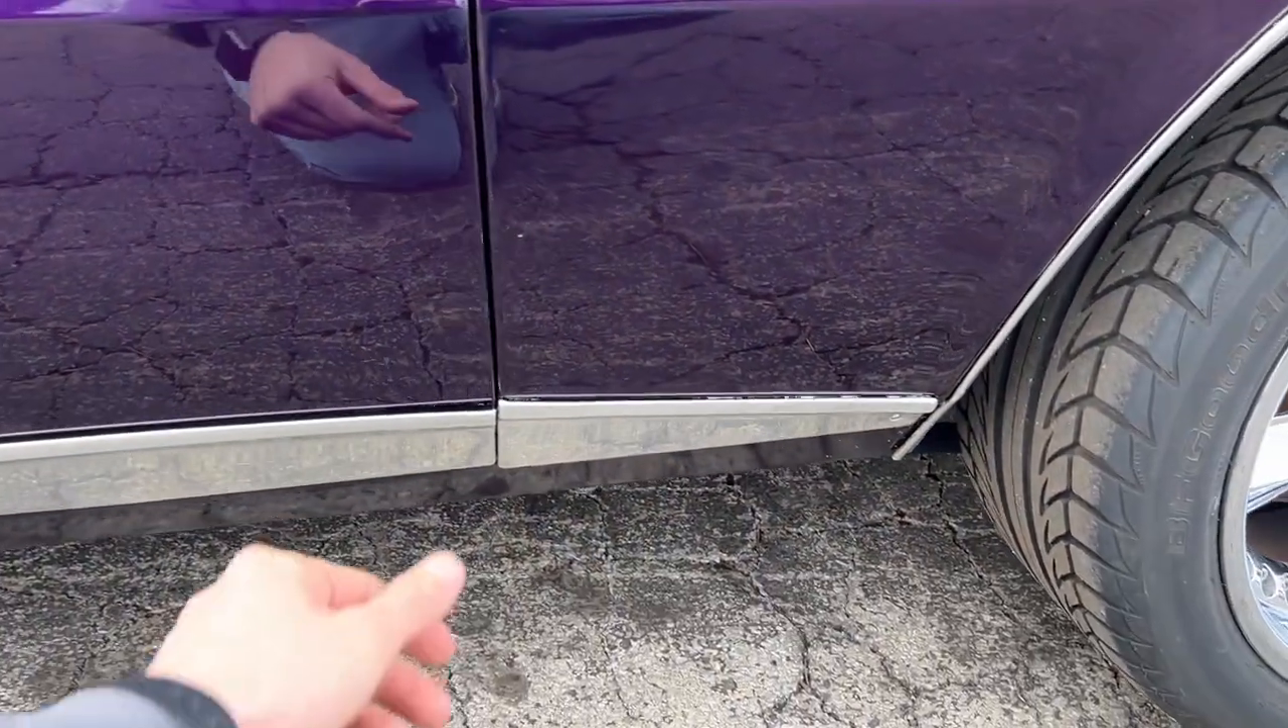Door looks to line up good again.